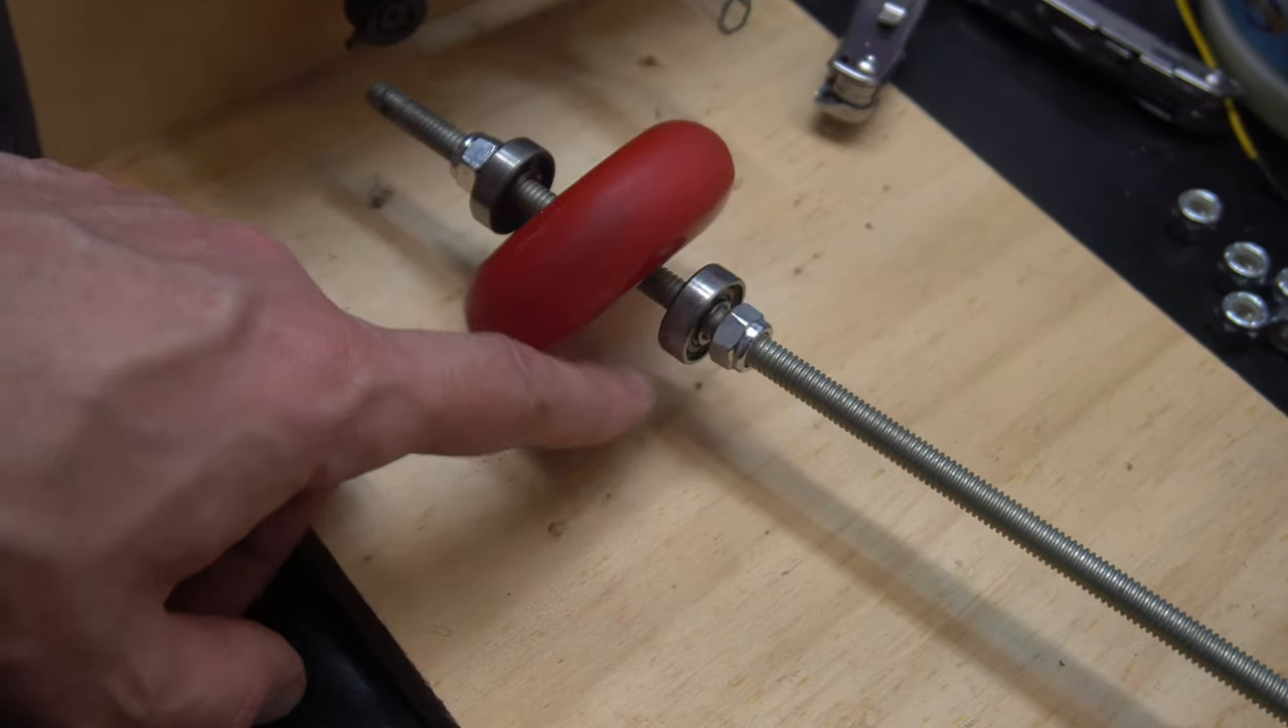I got those bearings on each side, and then I have a locking nut on each side of those.